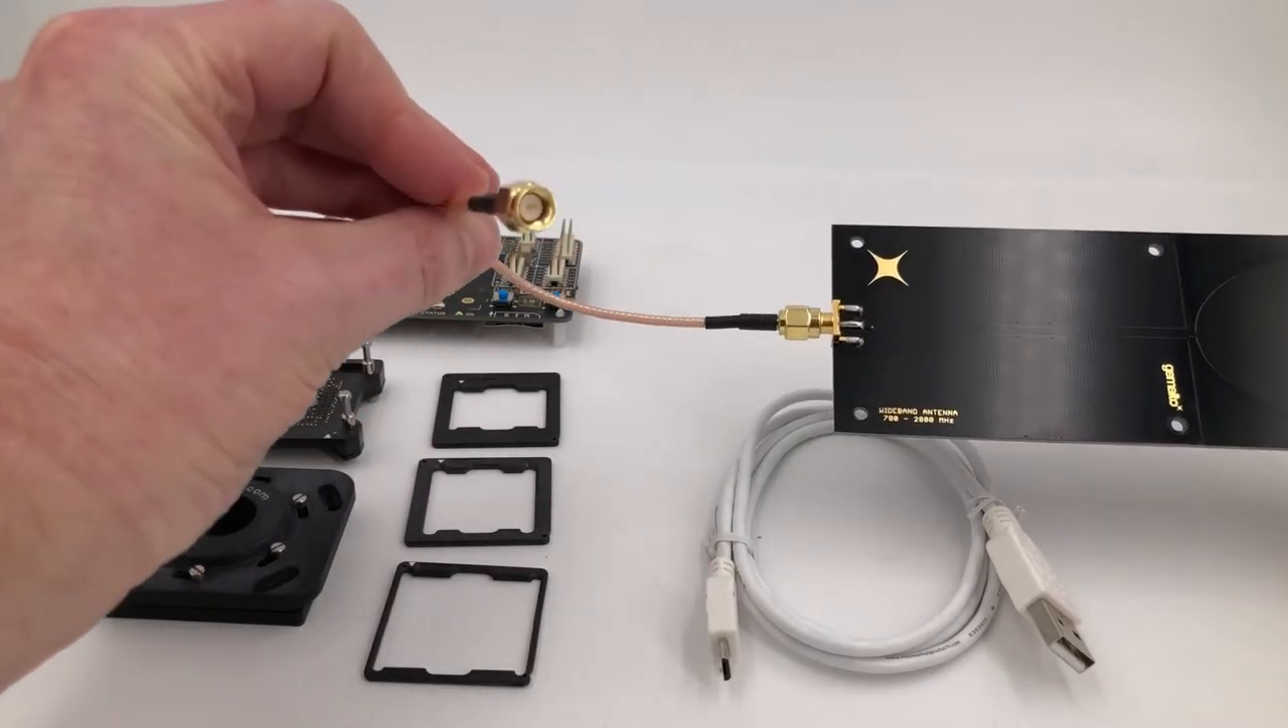So there we have our antenna ready to go and ready to be attached to the board but we'll do that later on.